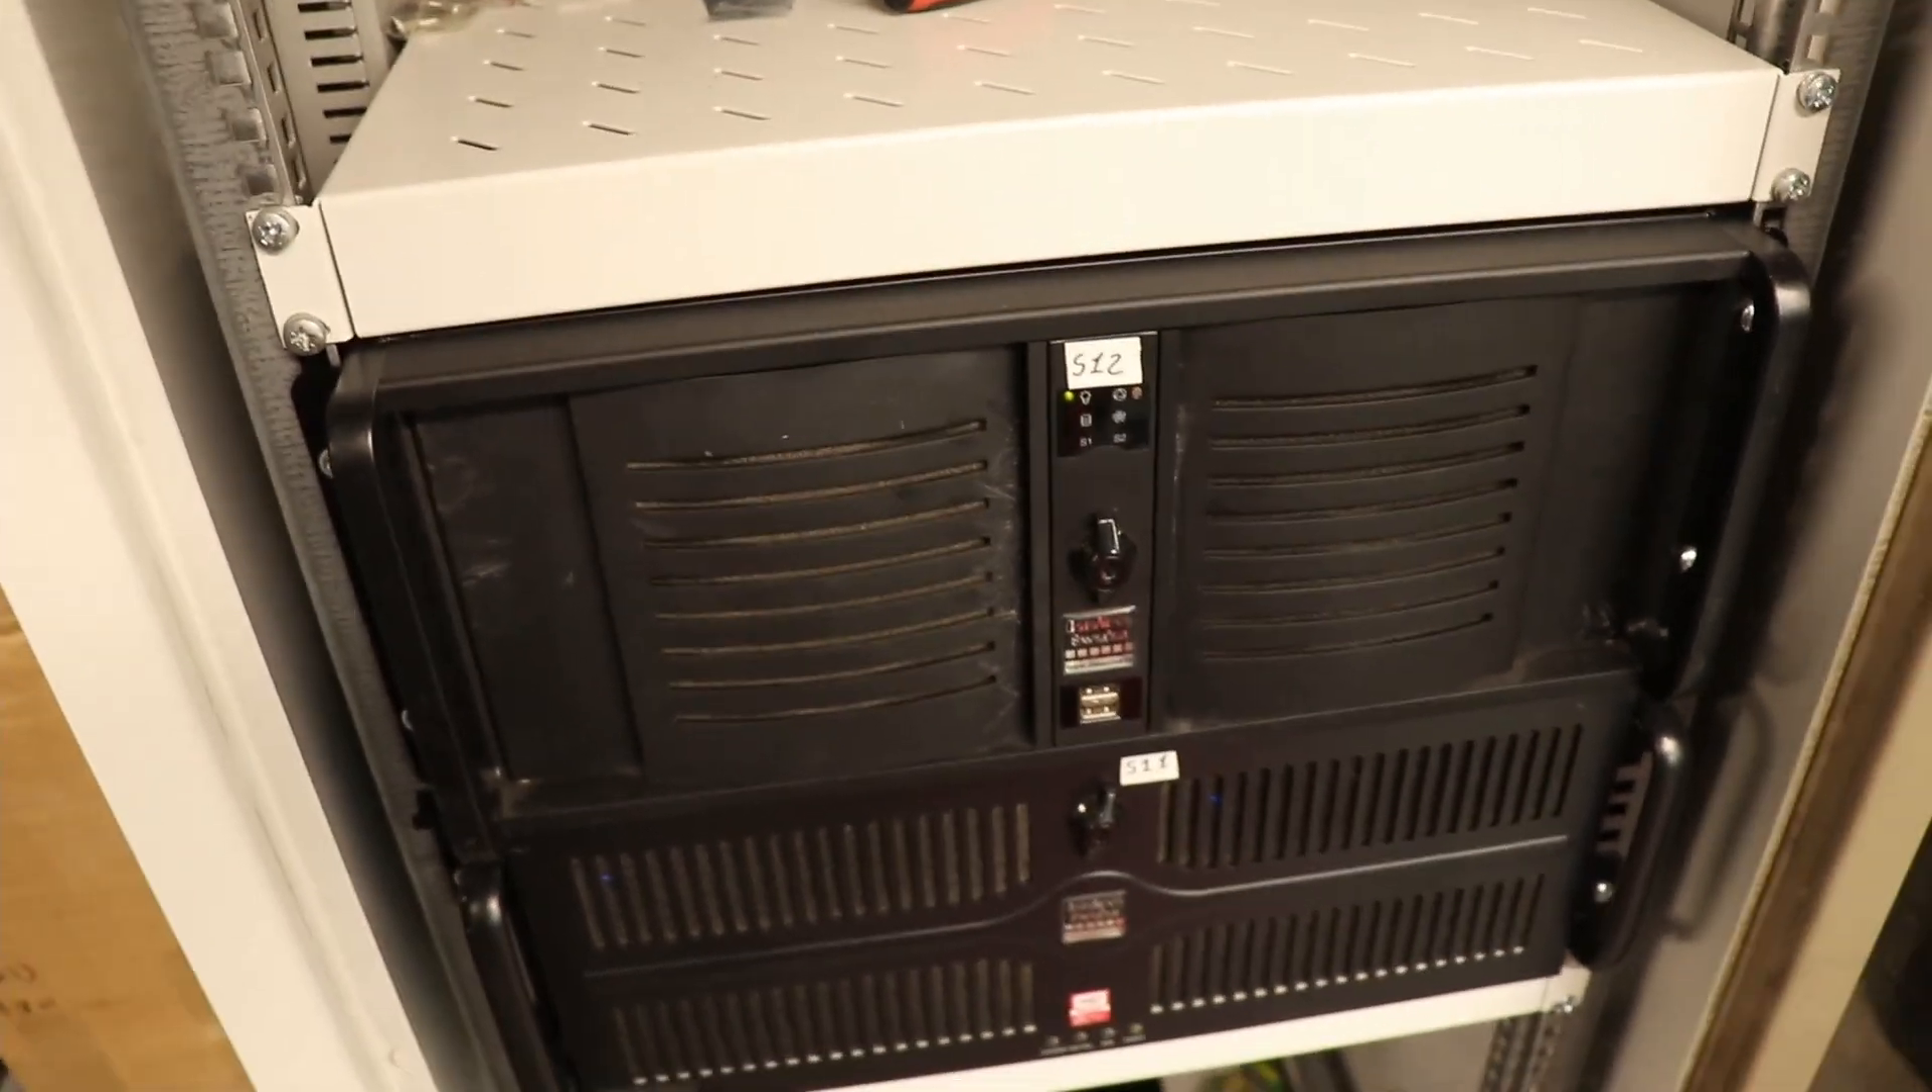Jak widać serwer już został zamontowany na swoje docelowe miejsce.